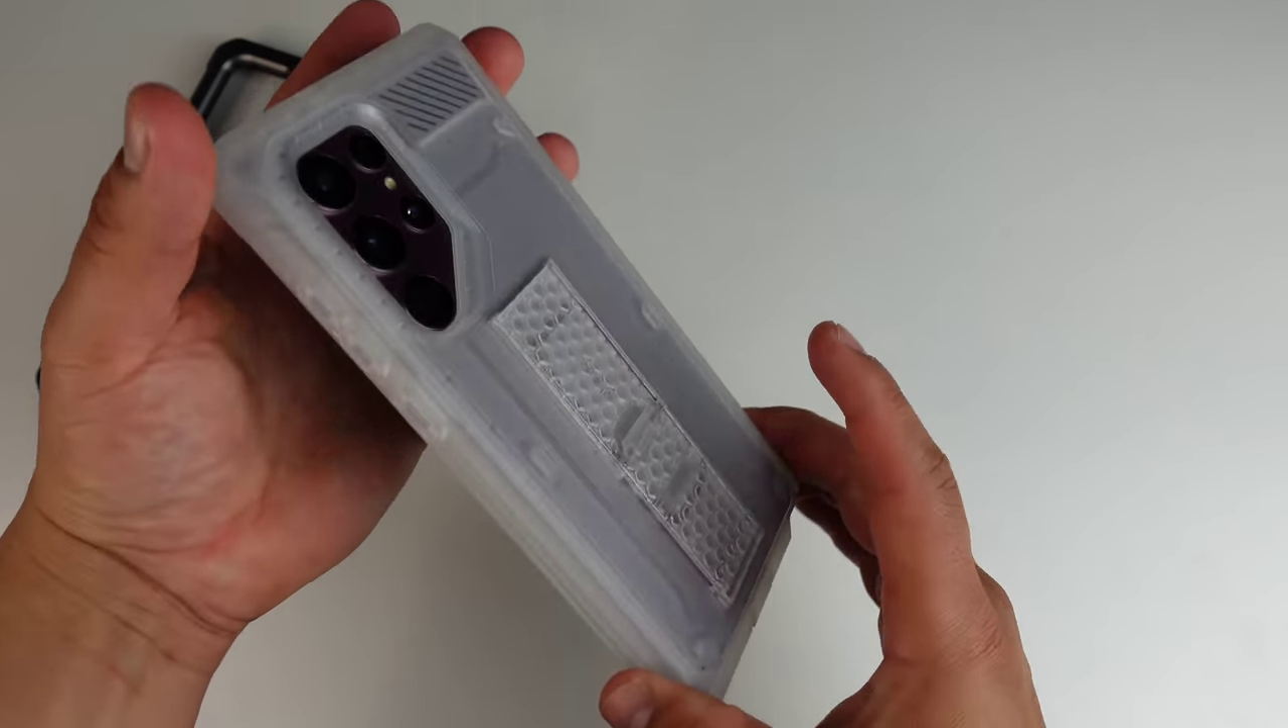And boom, just like that, the case is now on the device.